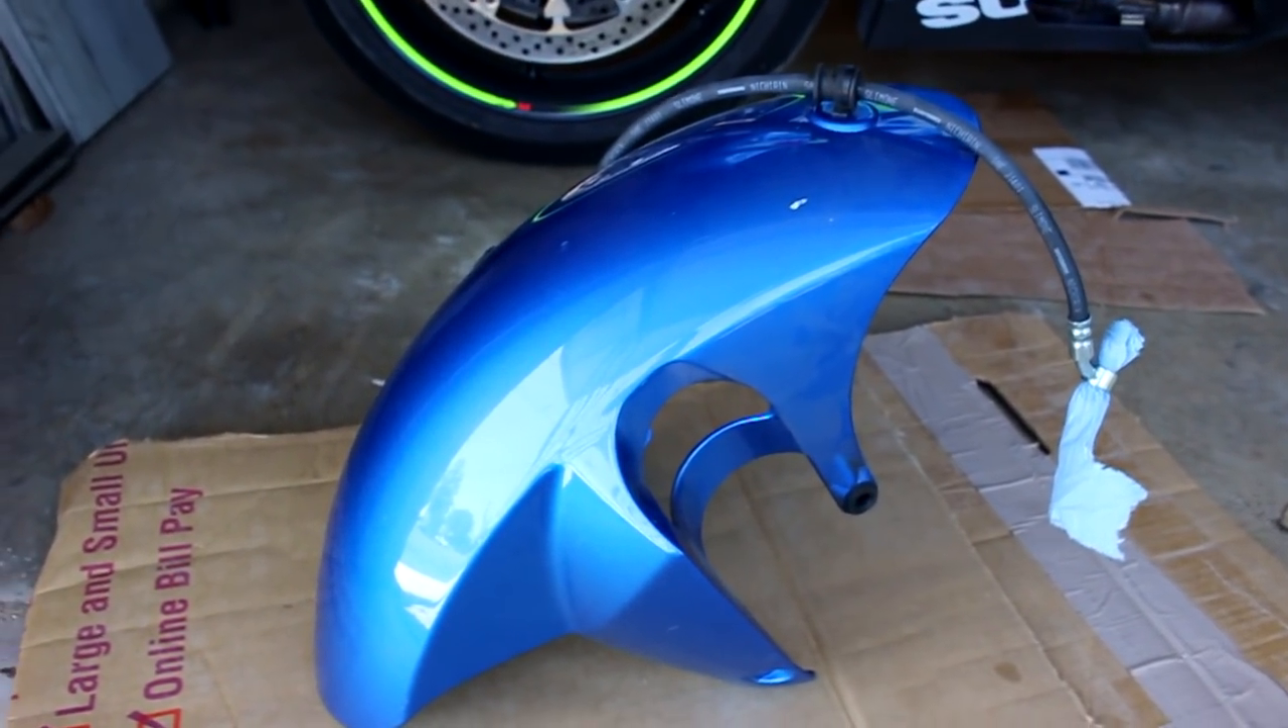Okay, so I got the fender off.